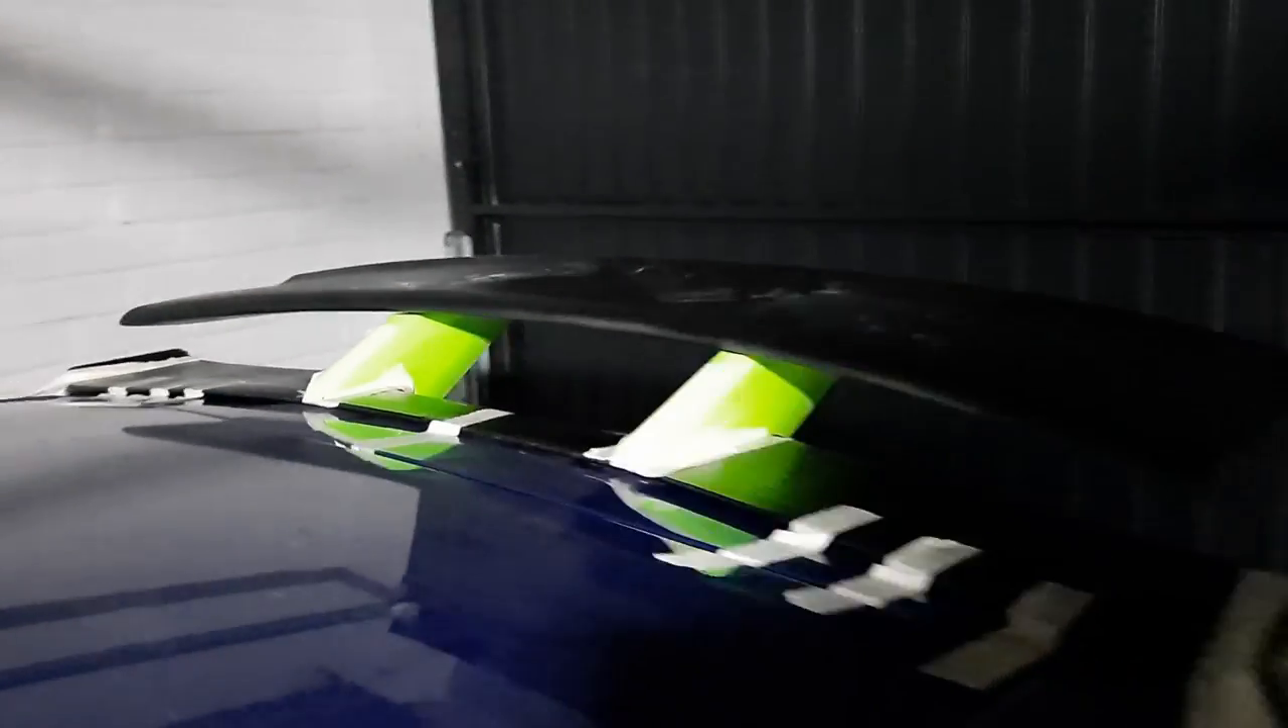So here's the upper spoiler in position now on those vertical strakes to give a feel for how it would look over the back of the car.